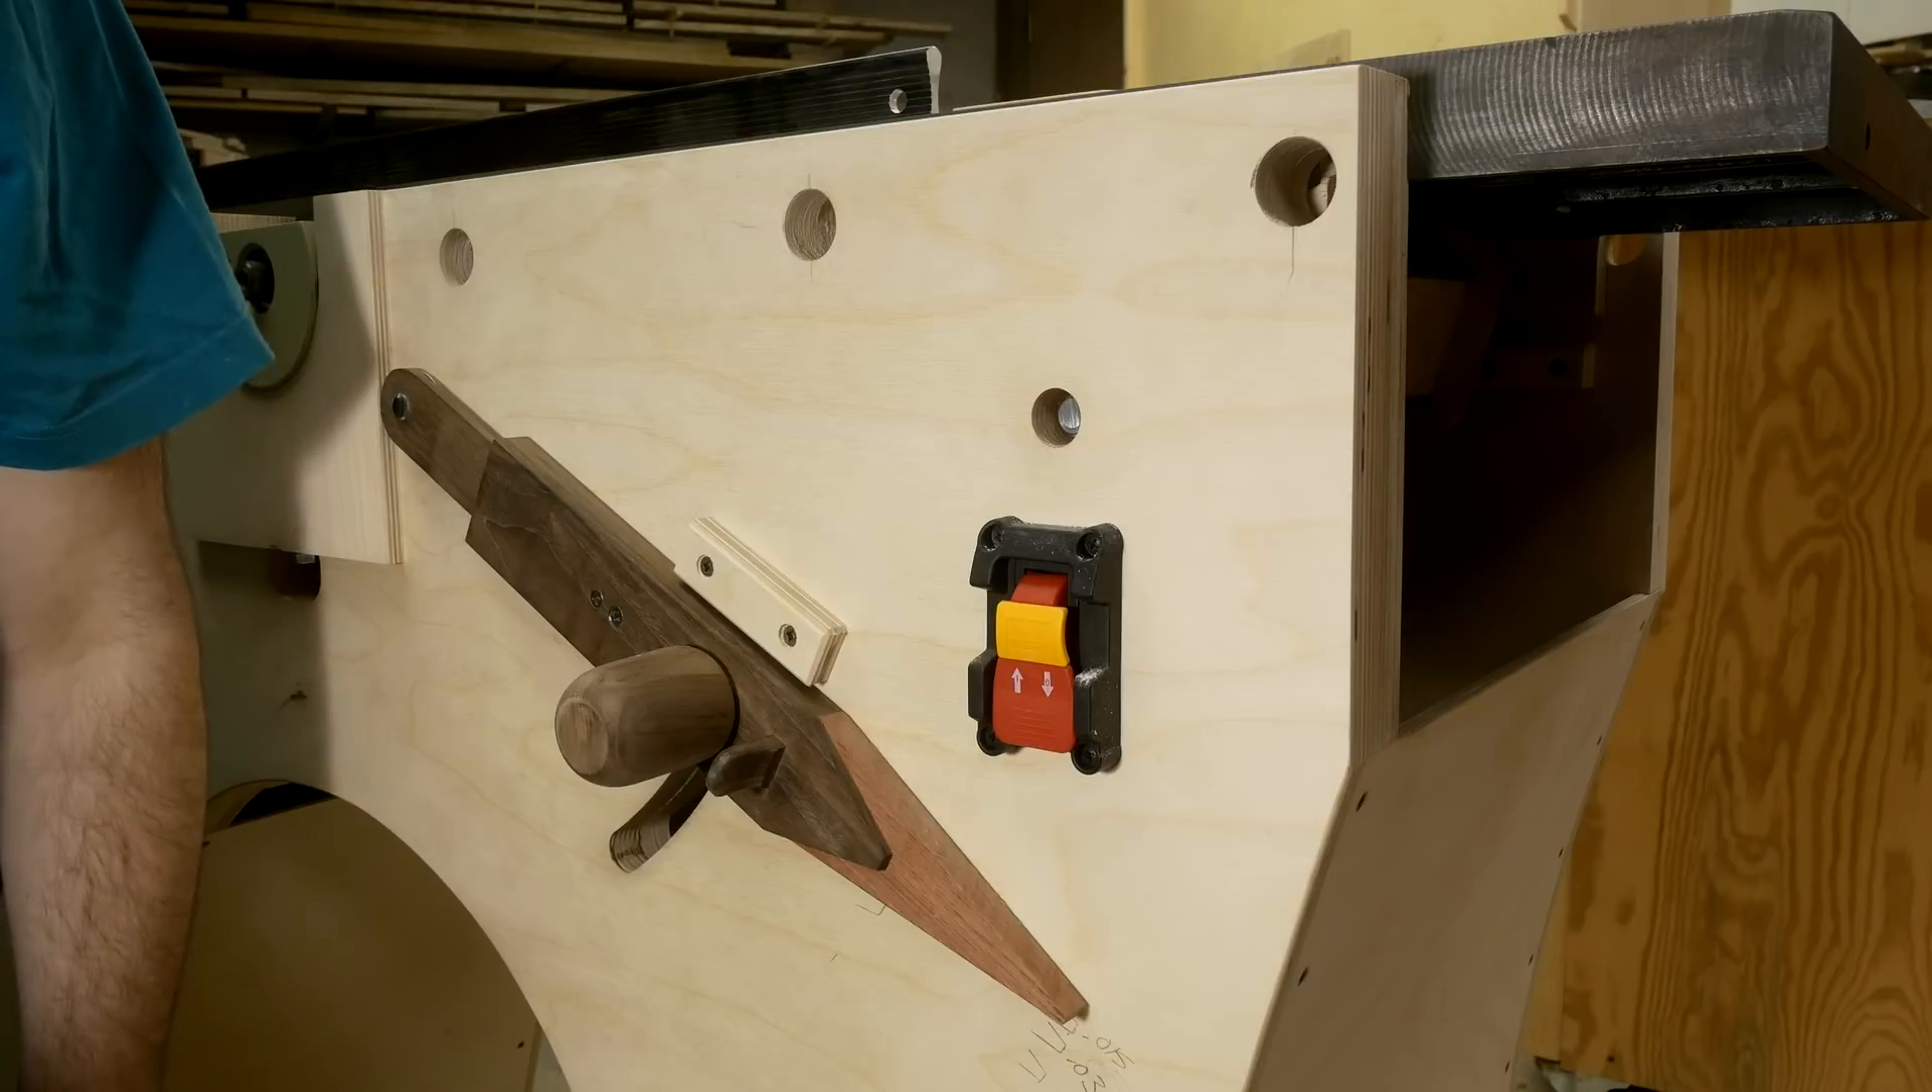So the problem is this knob sticks out a lot.